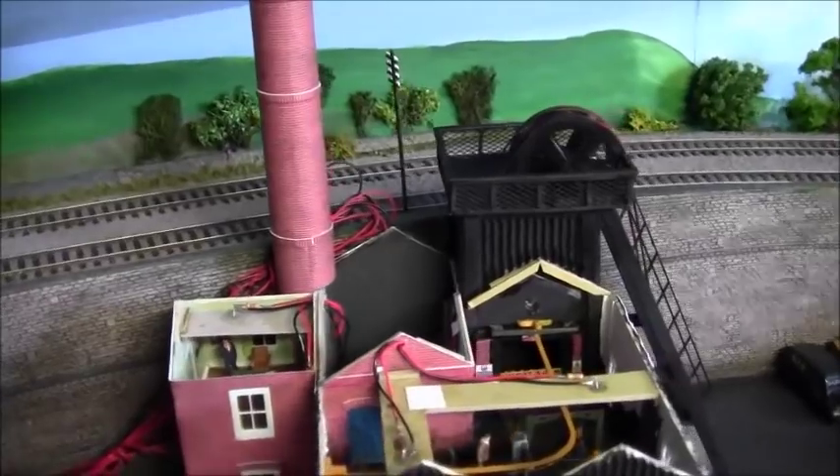Last time as you know we did all the internals and the chimney so there's only one thing left to do and that's to fit on the roofs or possibly two things to do.